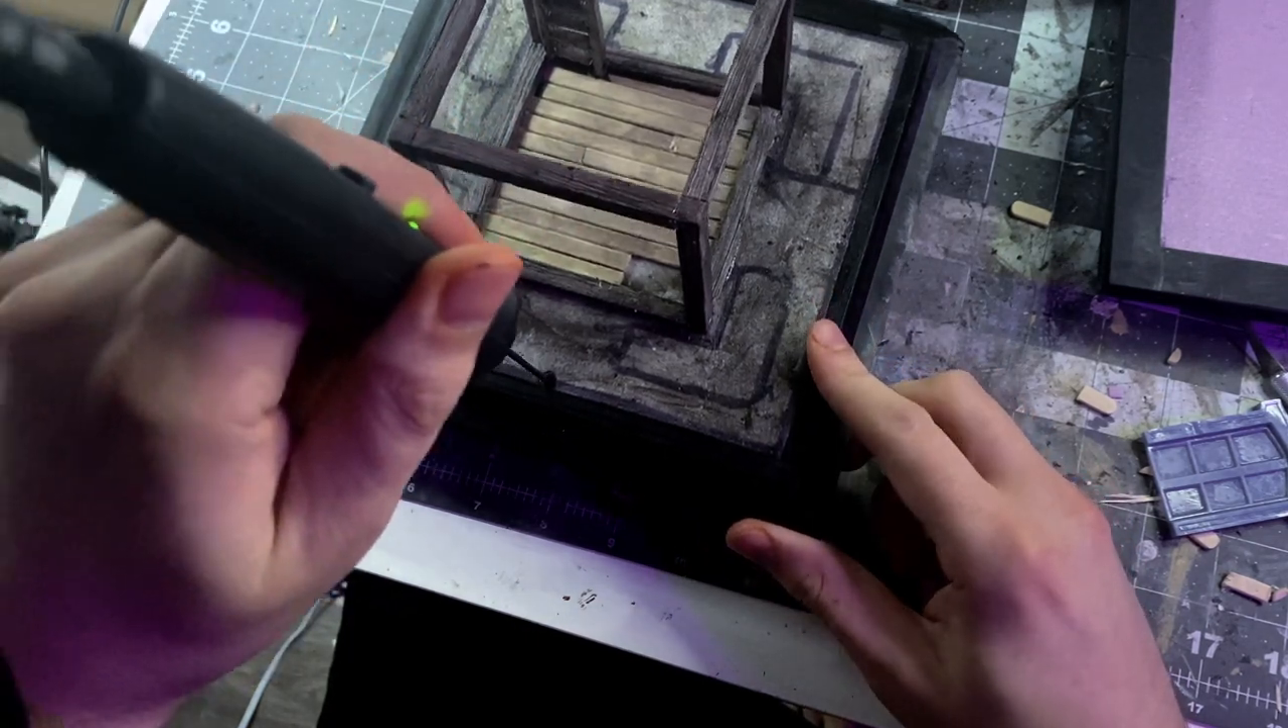So here you can see, I just built like the frames to signify the walls.